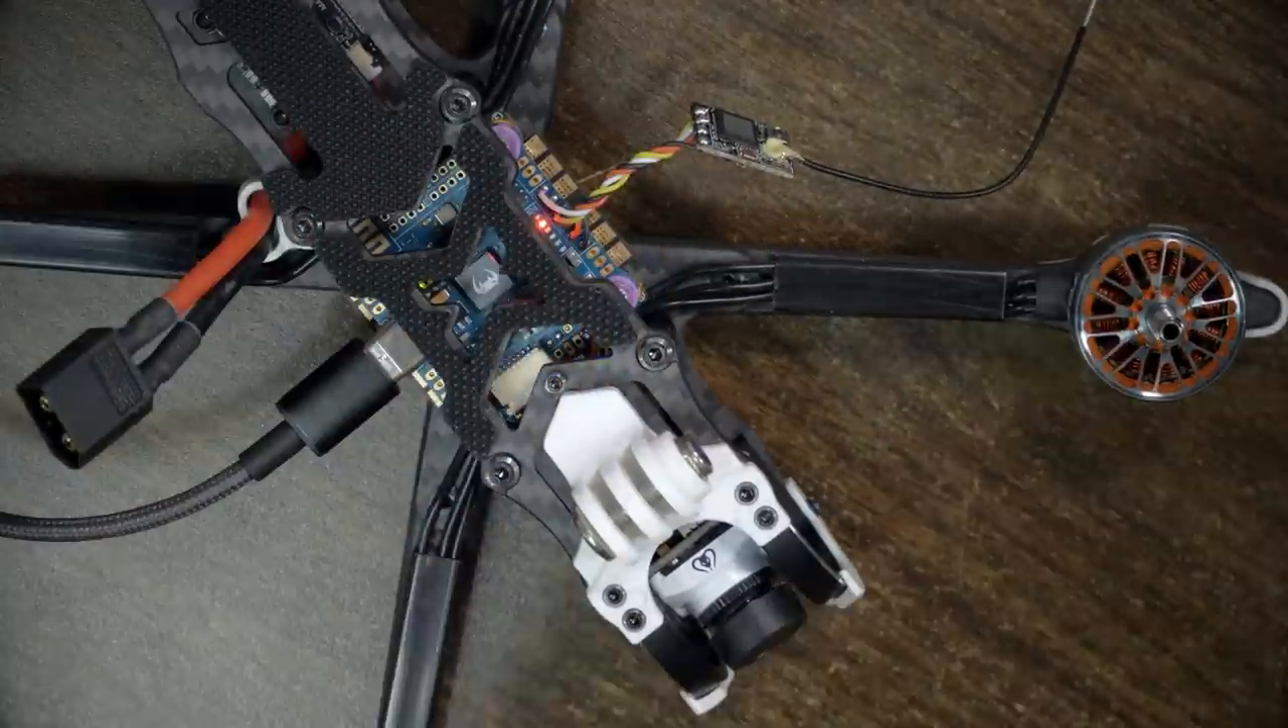This is why I haven't installed the receiver in the quad yet because I want you to be able to see this stuff.